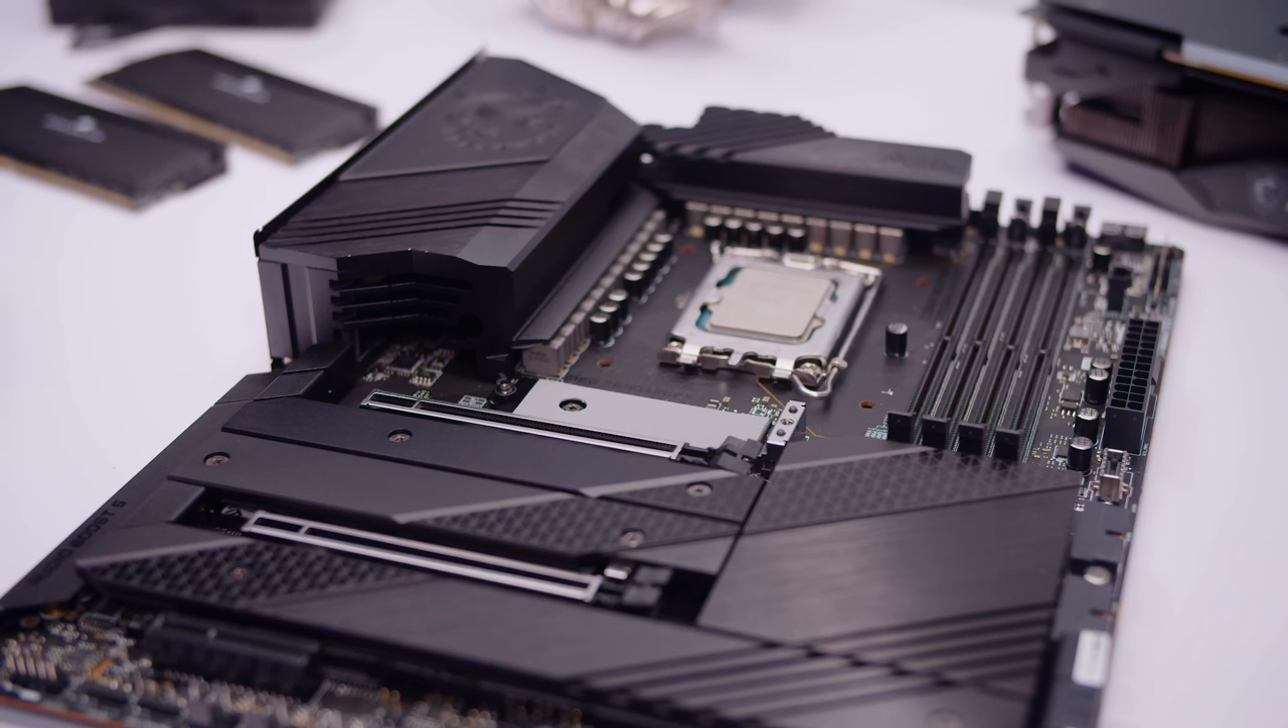So we're good to go. And there is our CPU installed.